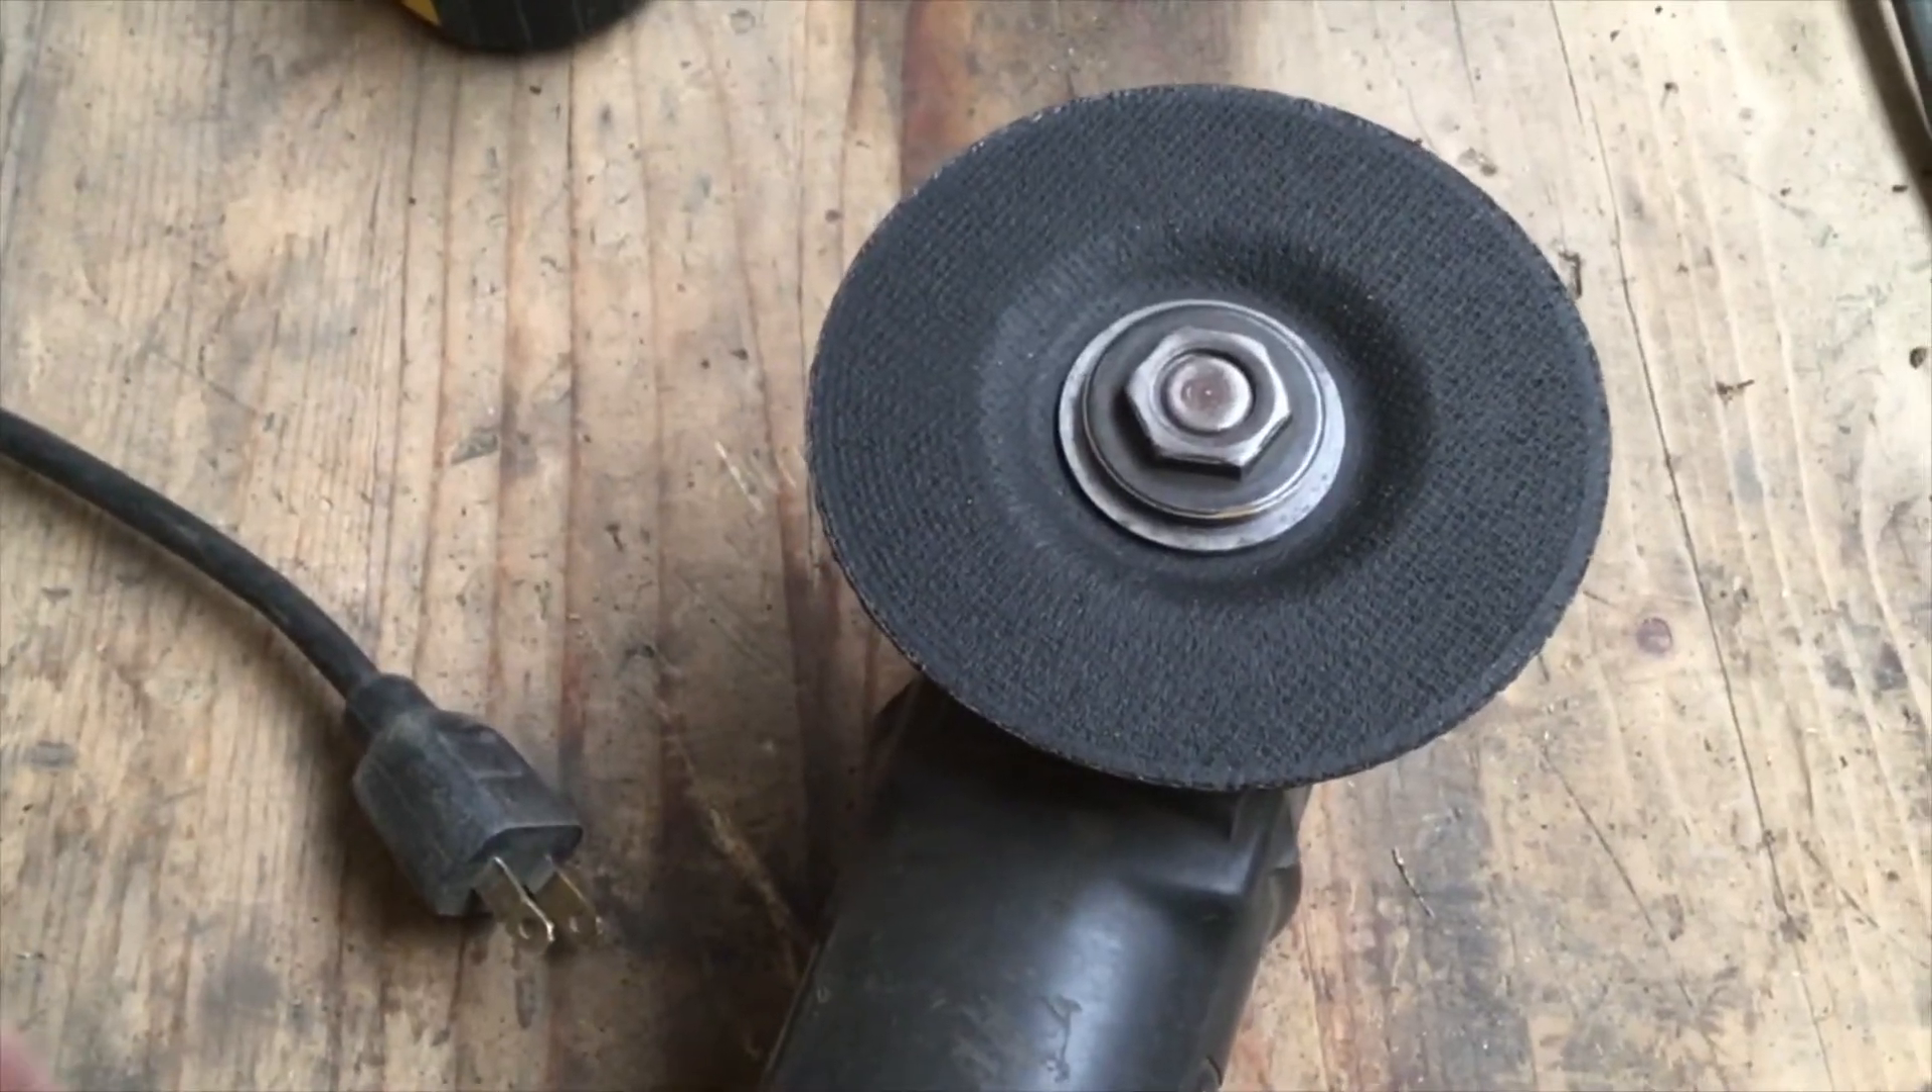We have the new cutoff disc back on.